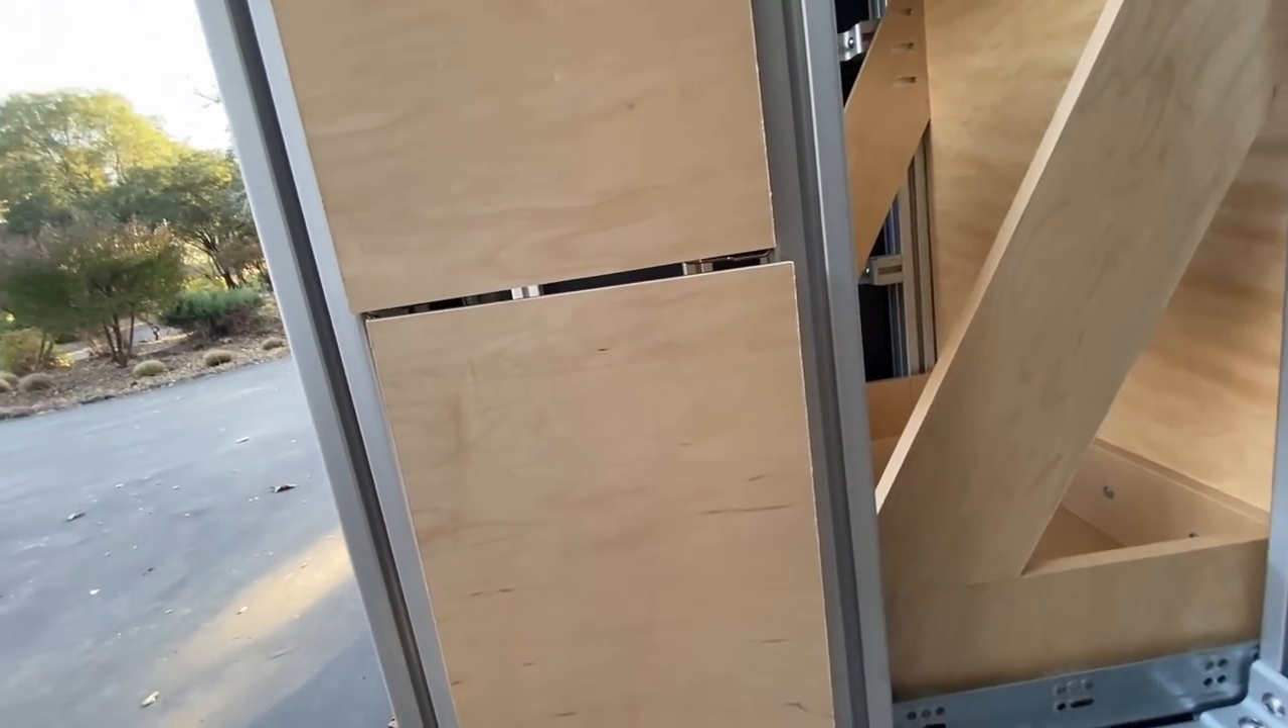Look at how off this drawer is.